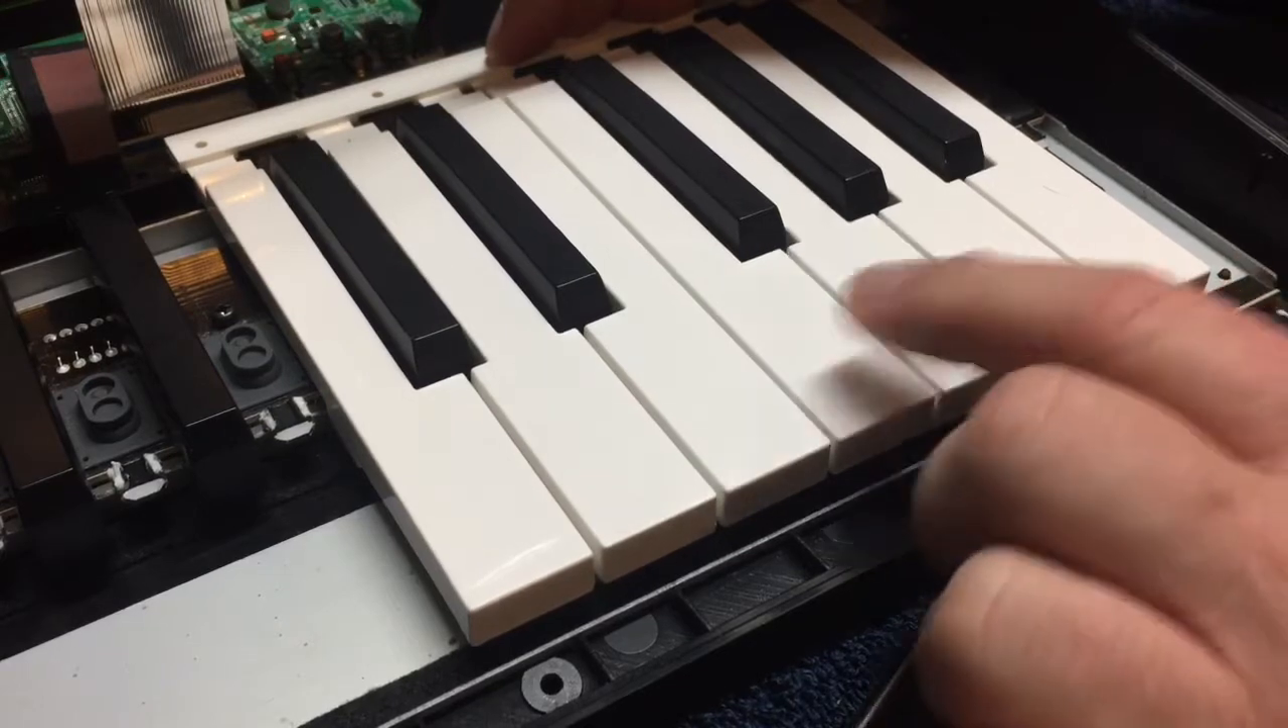I wasn't sure if the keys were going to line up properly, but as you can see, it actually does.